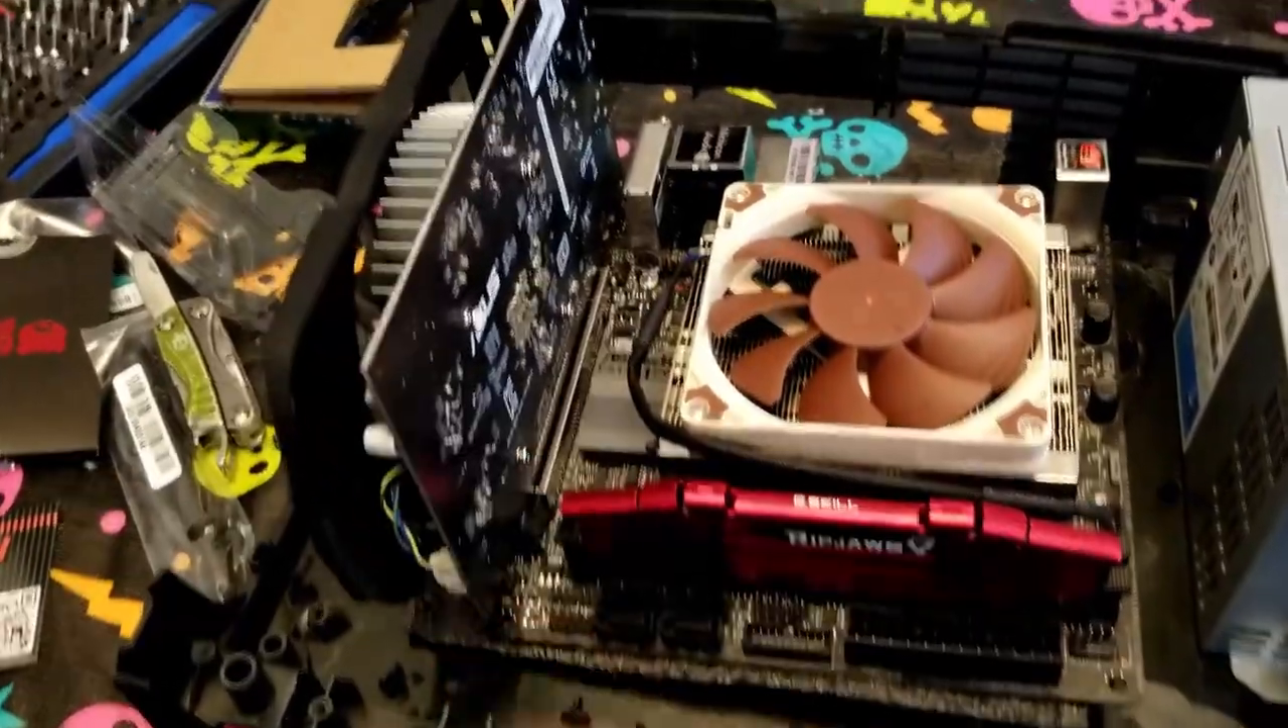You can see now the, uh, the GPU is in.